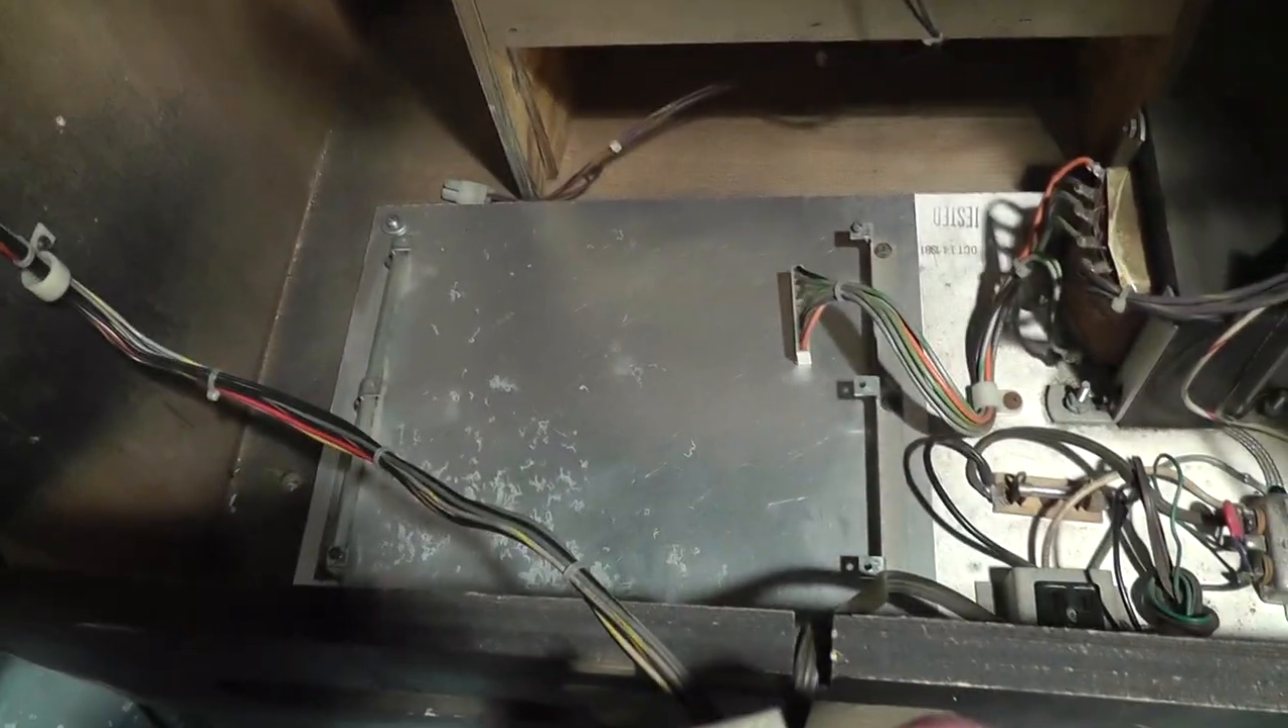I'm missing the defender style power supply there and then ground.